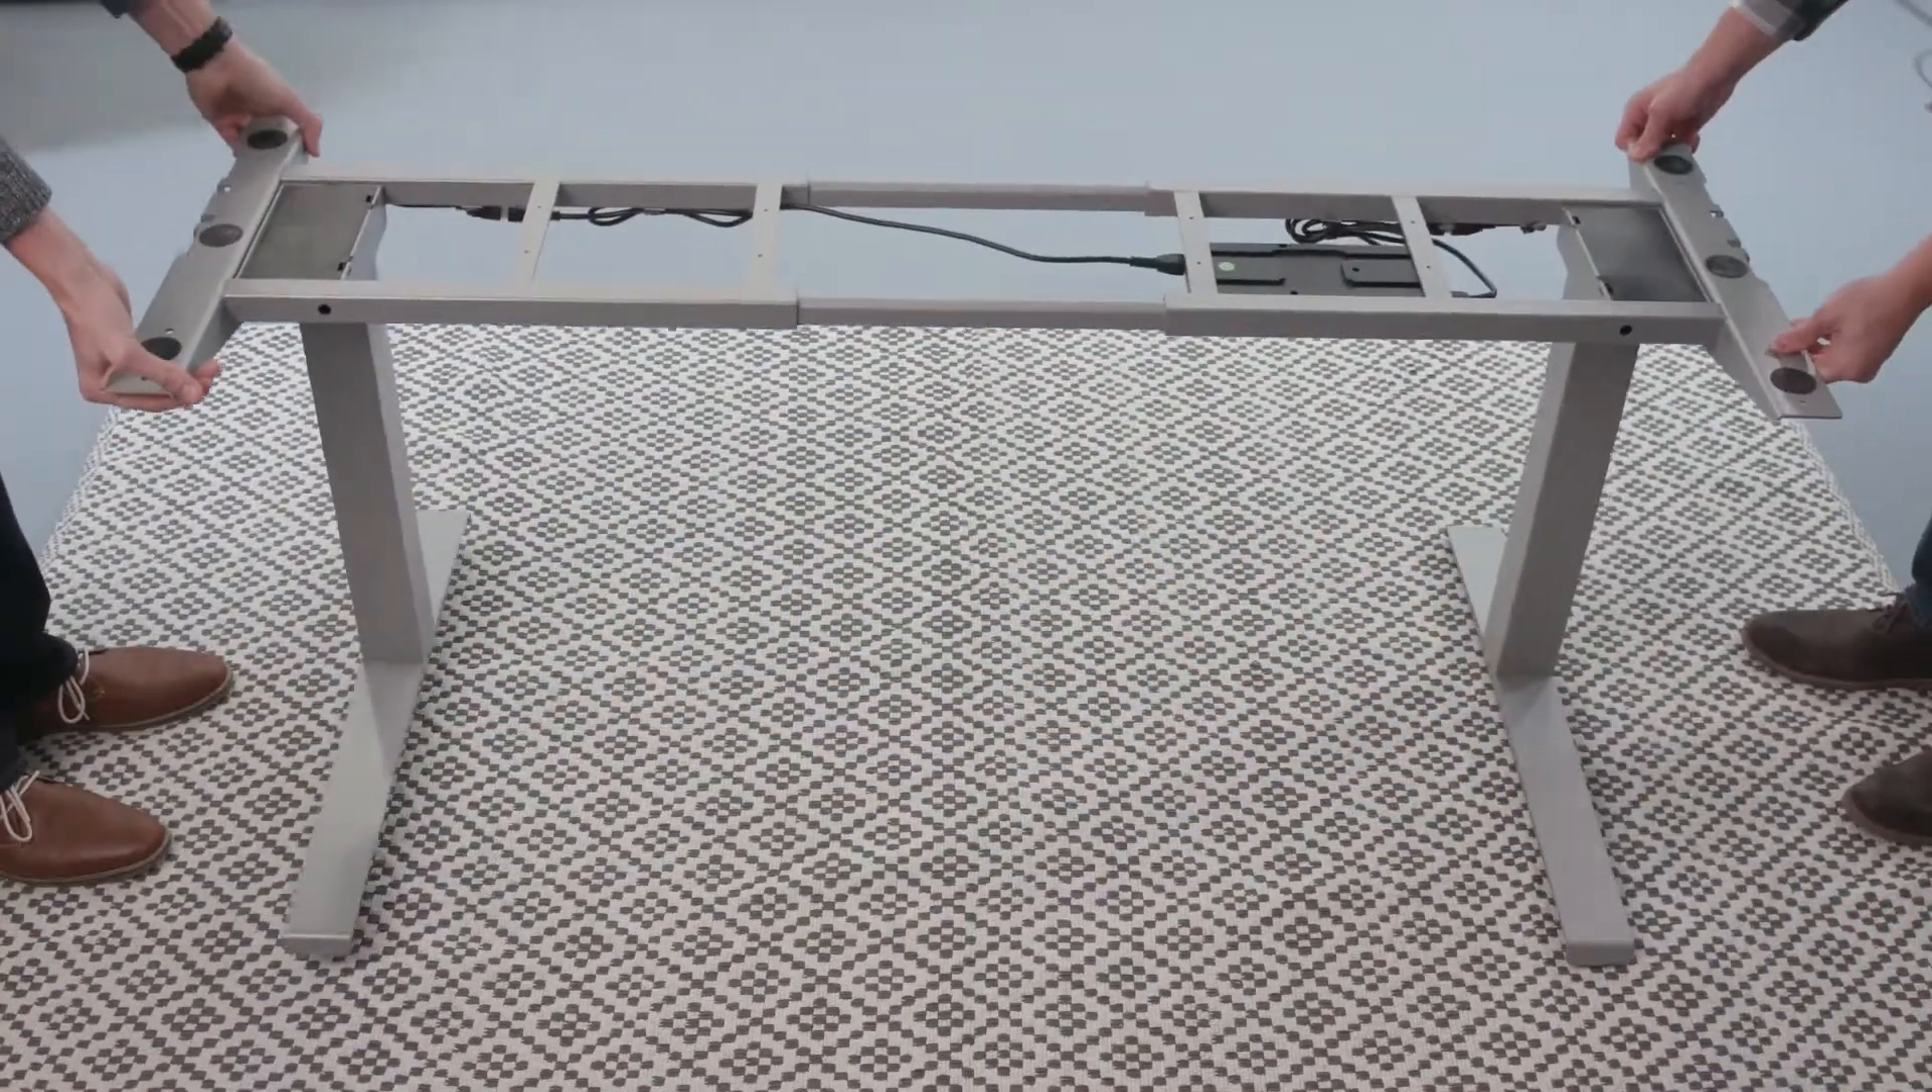La structure est maintenant assemblée et prête à être installée avec ou sans les pinces versatop.